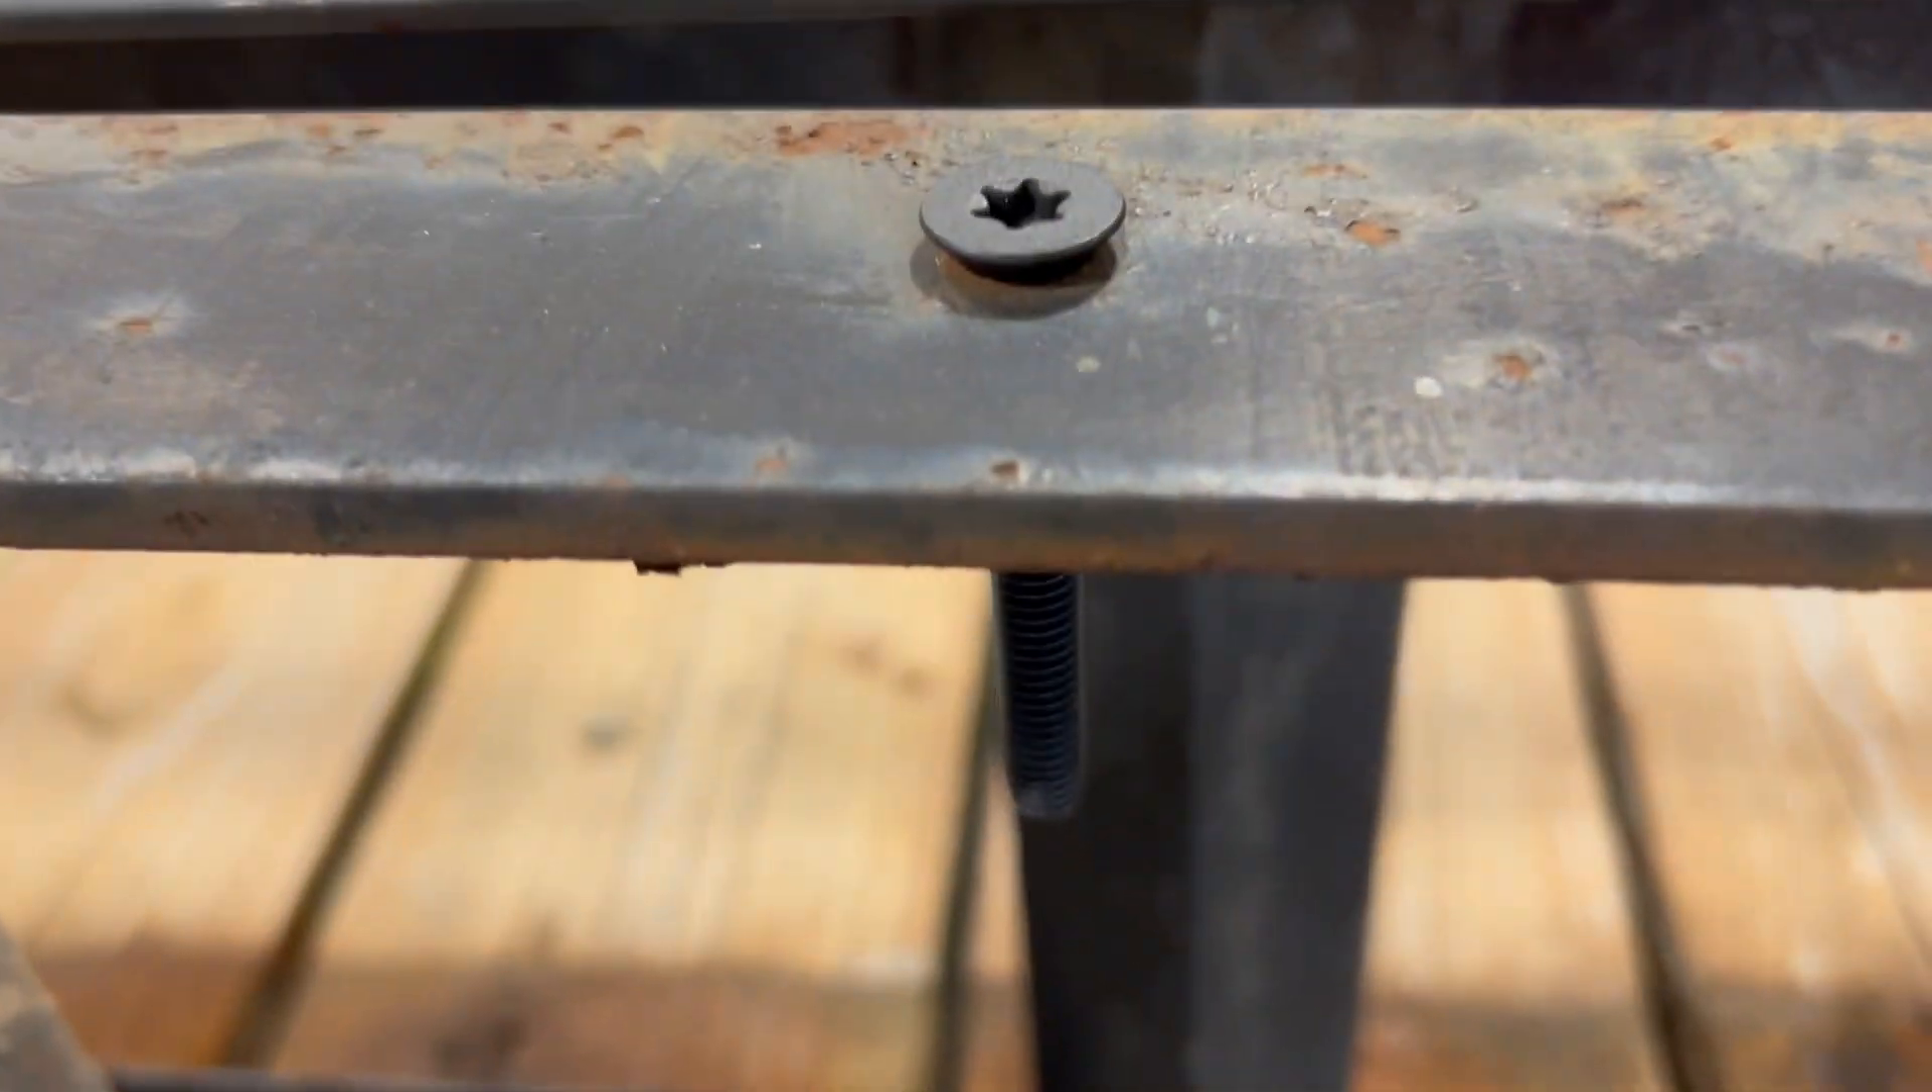Whenever I go to put this screw in, um, I'll just use this hole as an example. So it does stick up a little bit. It's not completely flush like I want it to.